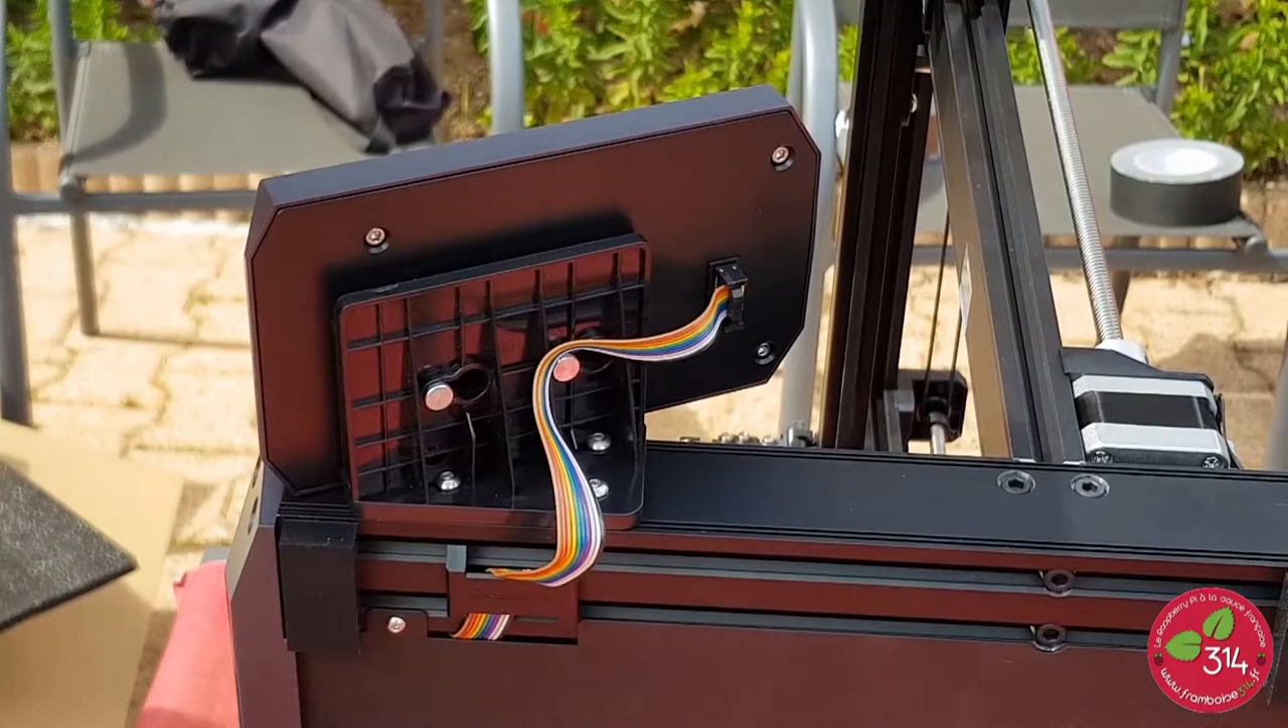Donc, la prise est mise en place. L'écran est connecté.